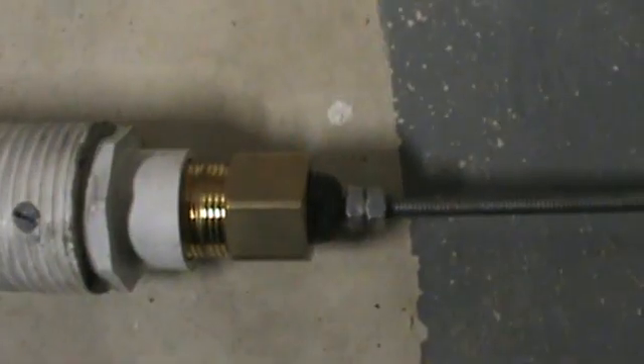And here you can see I put a little rubber bushing in so it won't bottom out and lock itself up on the two lock nuts that I put there.